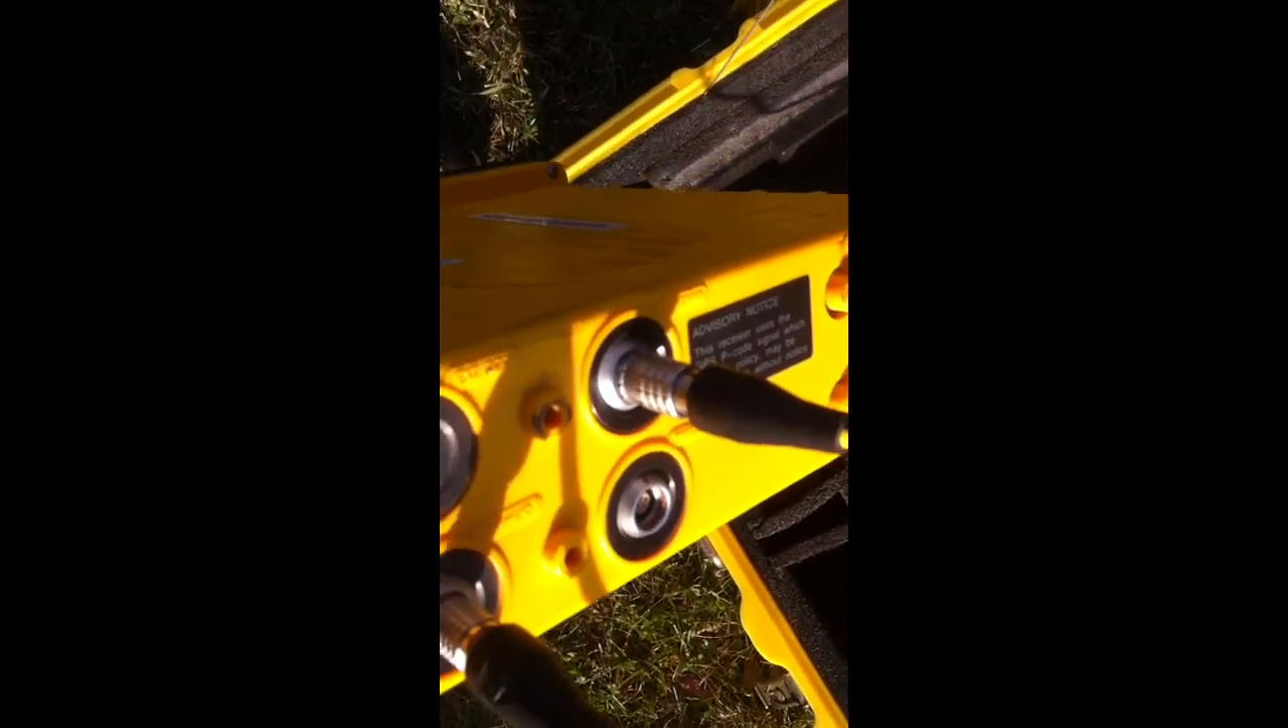Okay, so we're set up here with the antenna cable routed the same way to the back of the receiver. This is to the antenna port.